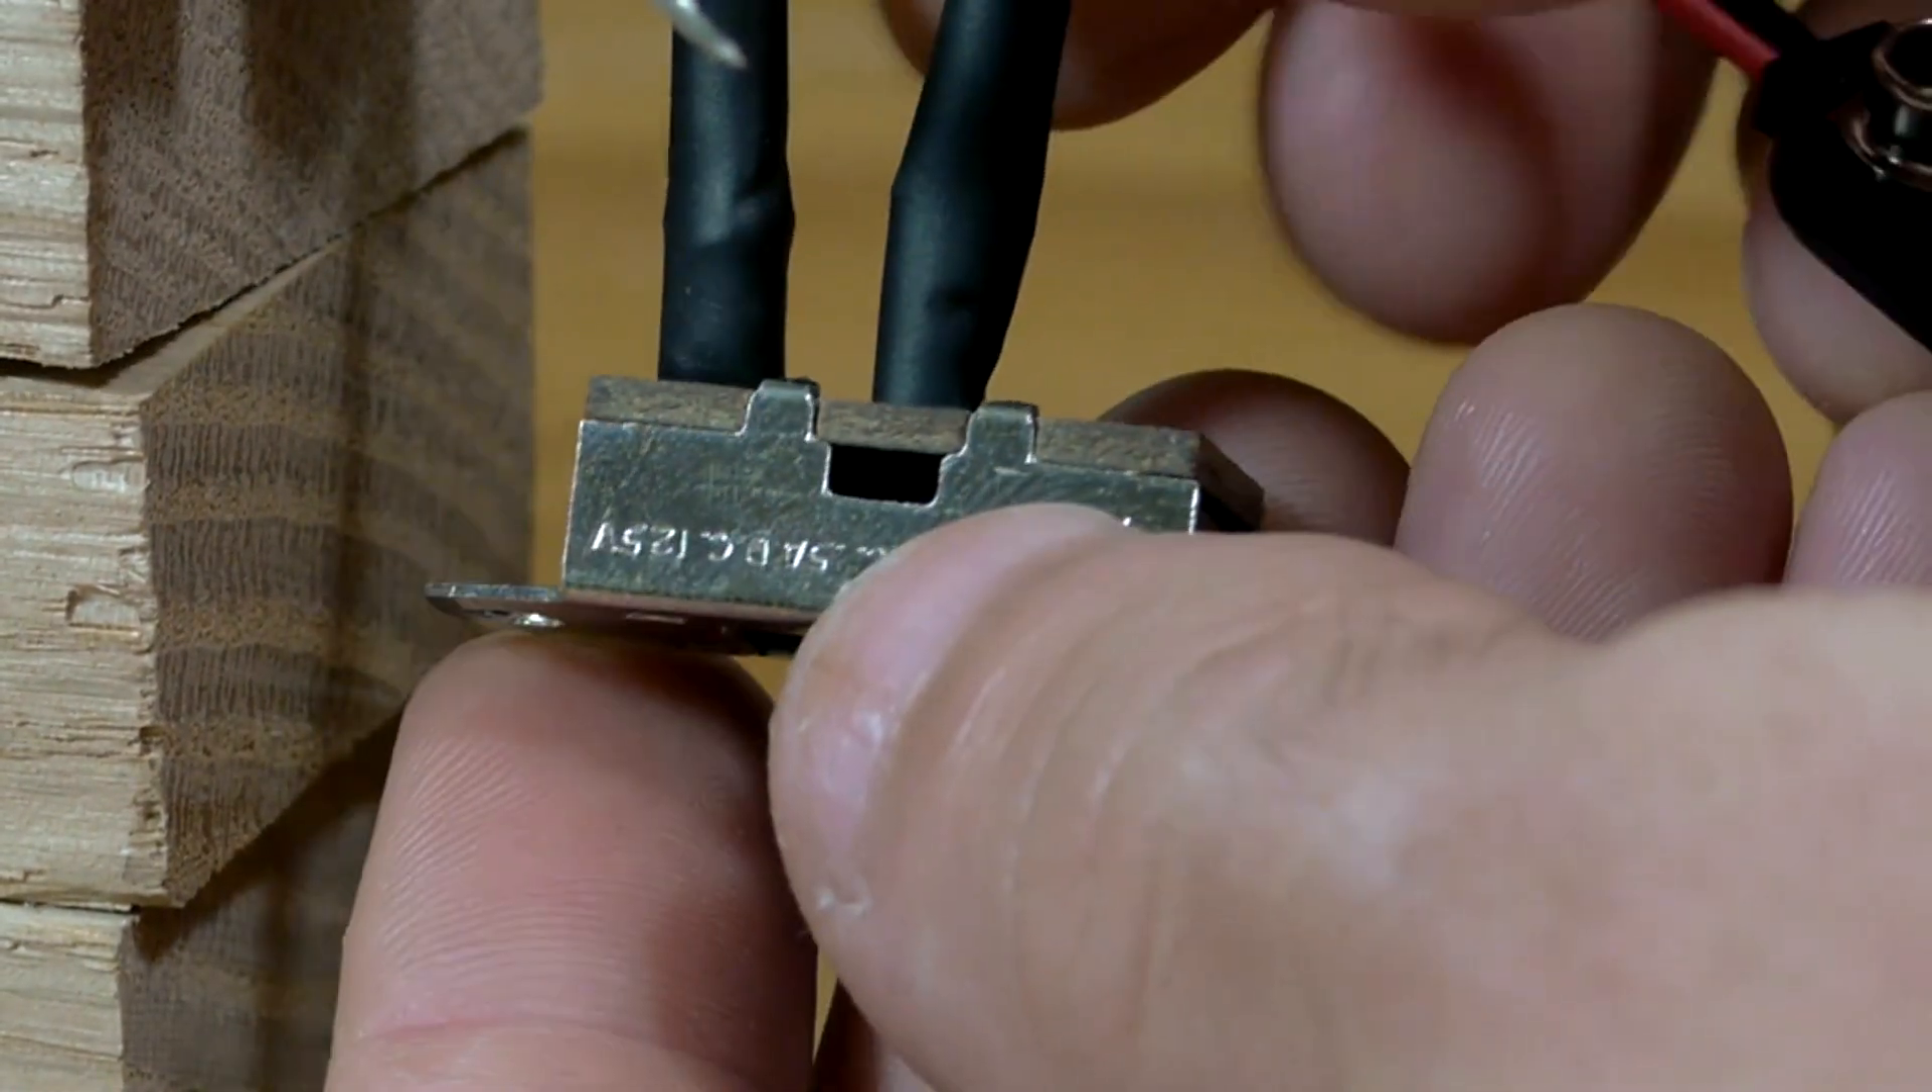The insulating tubing is slid over both terminals and I can now move onto the black wires.